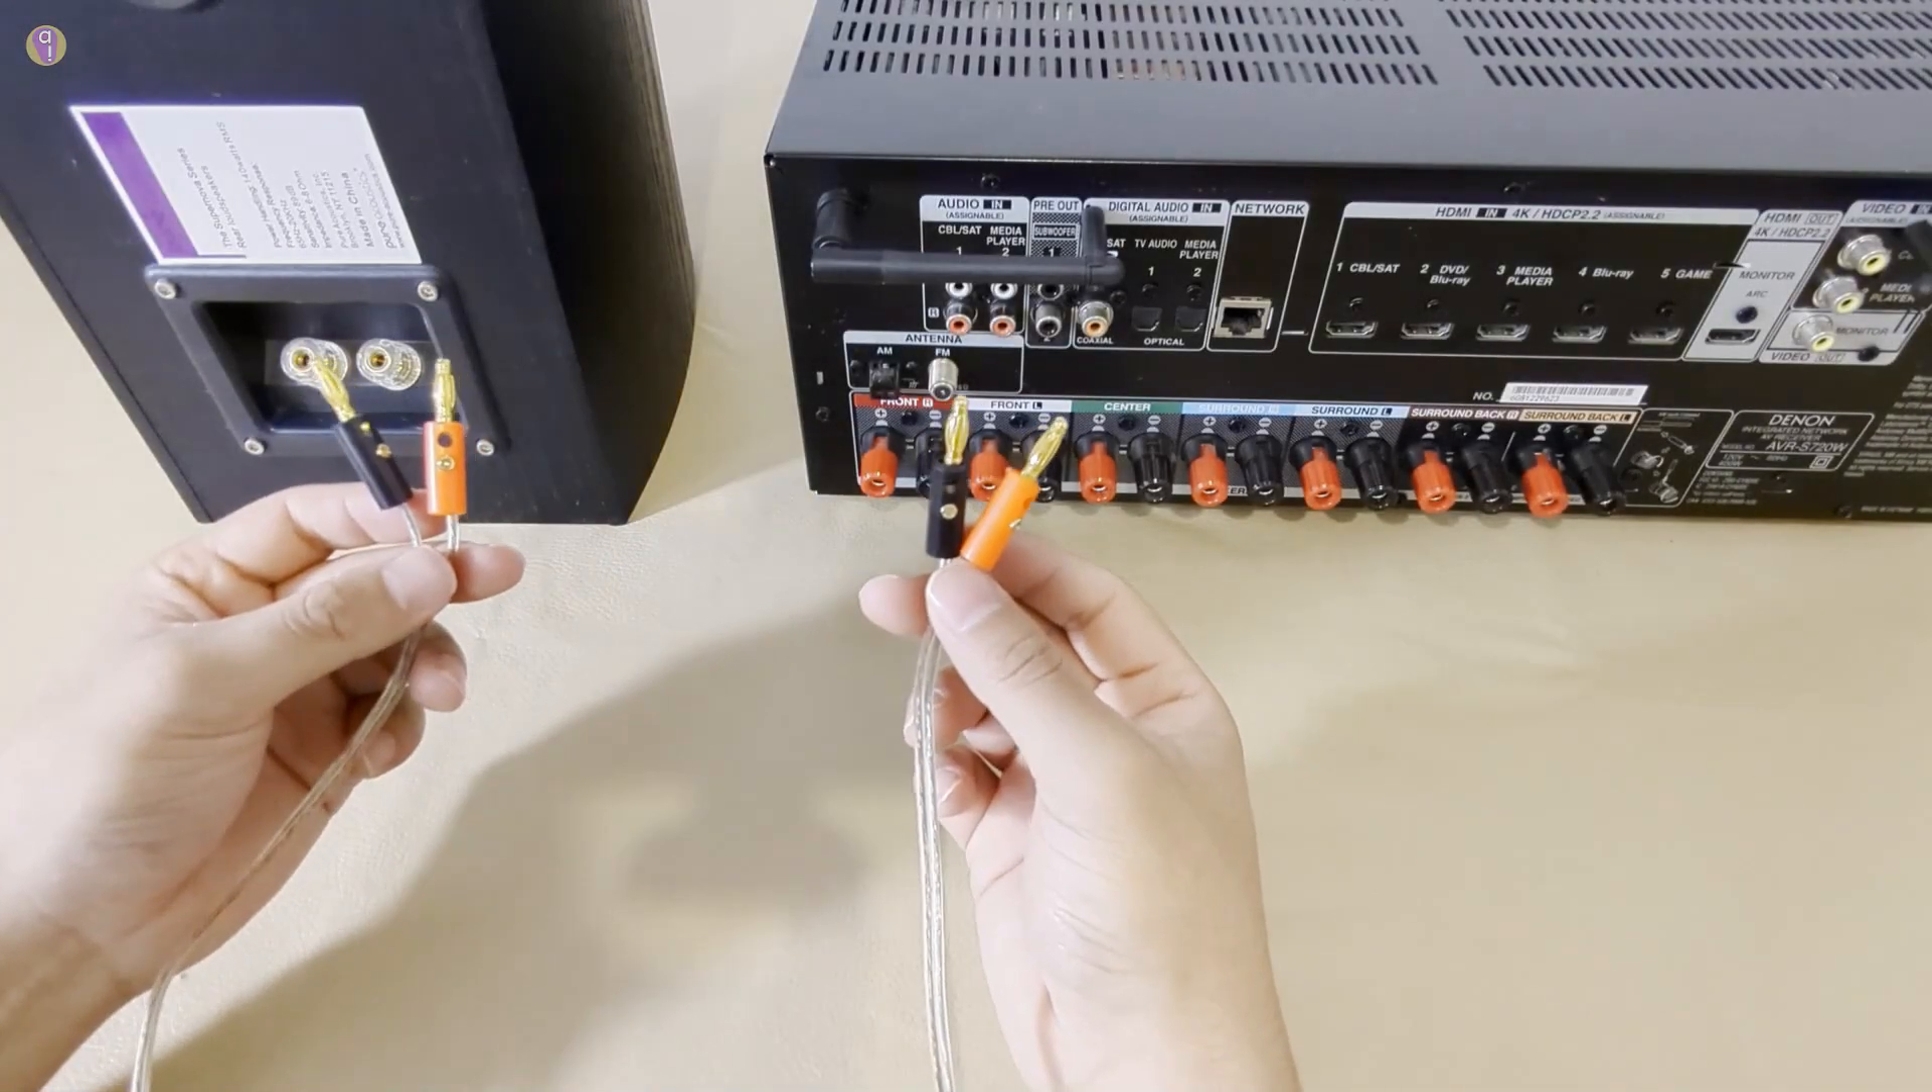Listo, así queda armado mi conector de banana que ya puedo conectar y desconectar de manera más fácil.